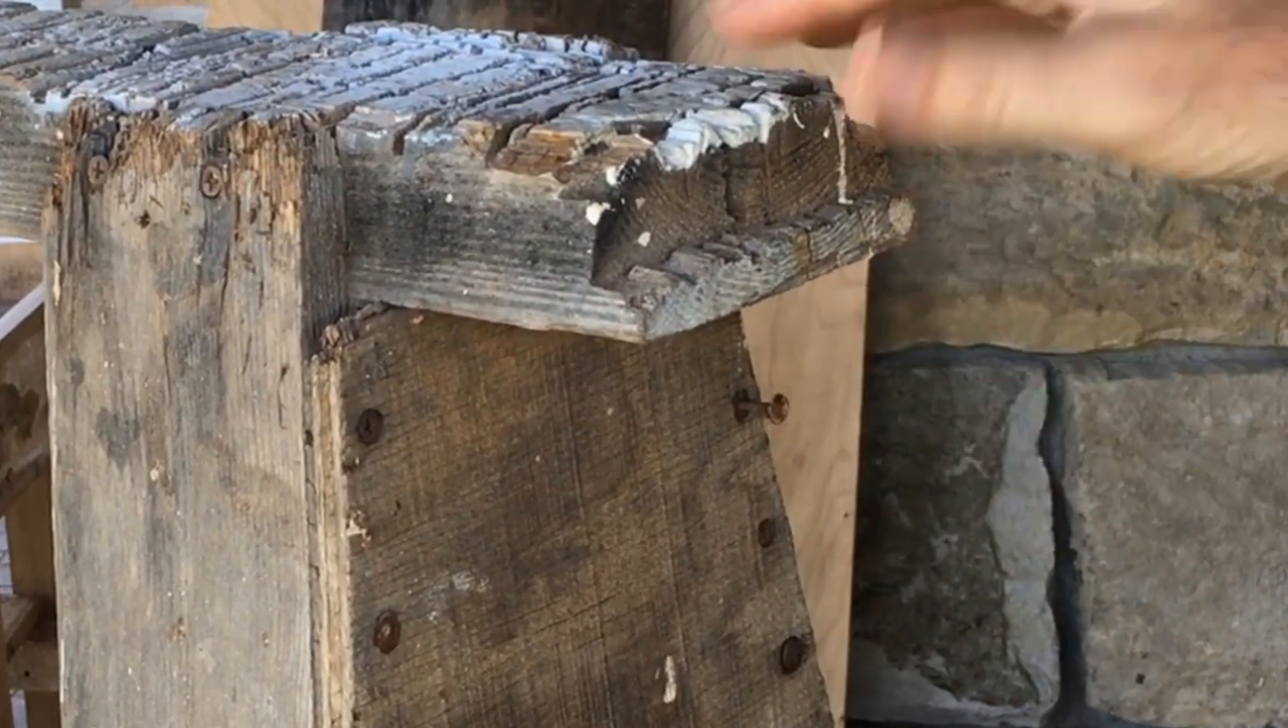This nail is sticking out about an inch.